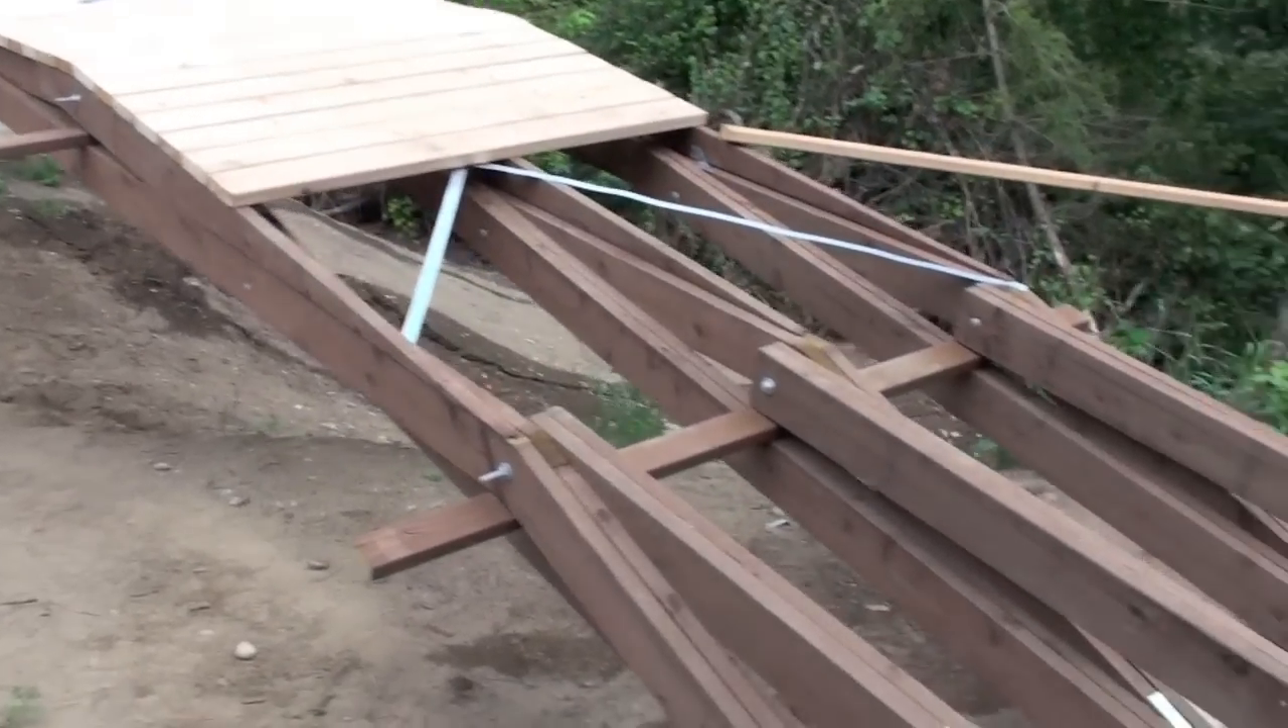I started laying down the deck boards and this is the progress I've made.